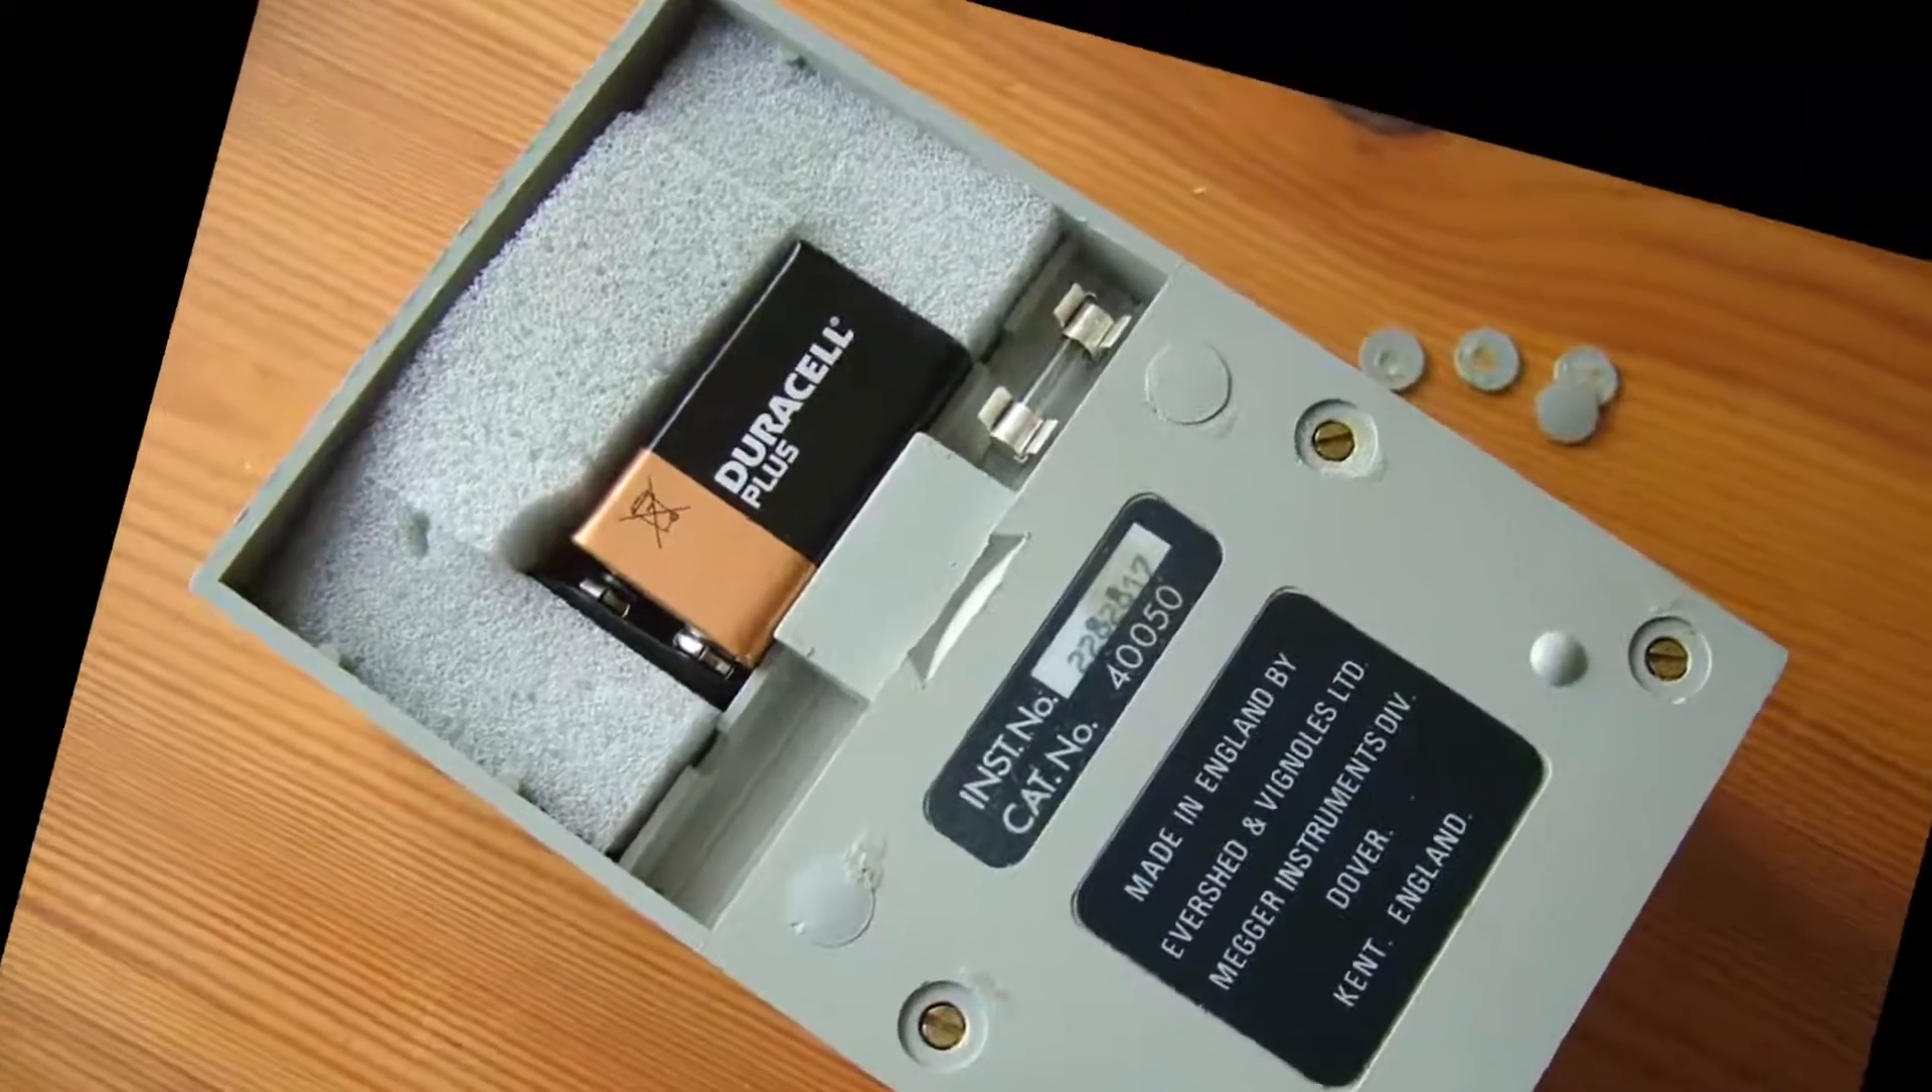And to stop the battery from moving around in the battery compartment I've just cut a little bit of foam and arranged to hold the battery in place.